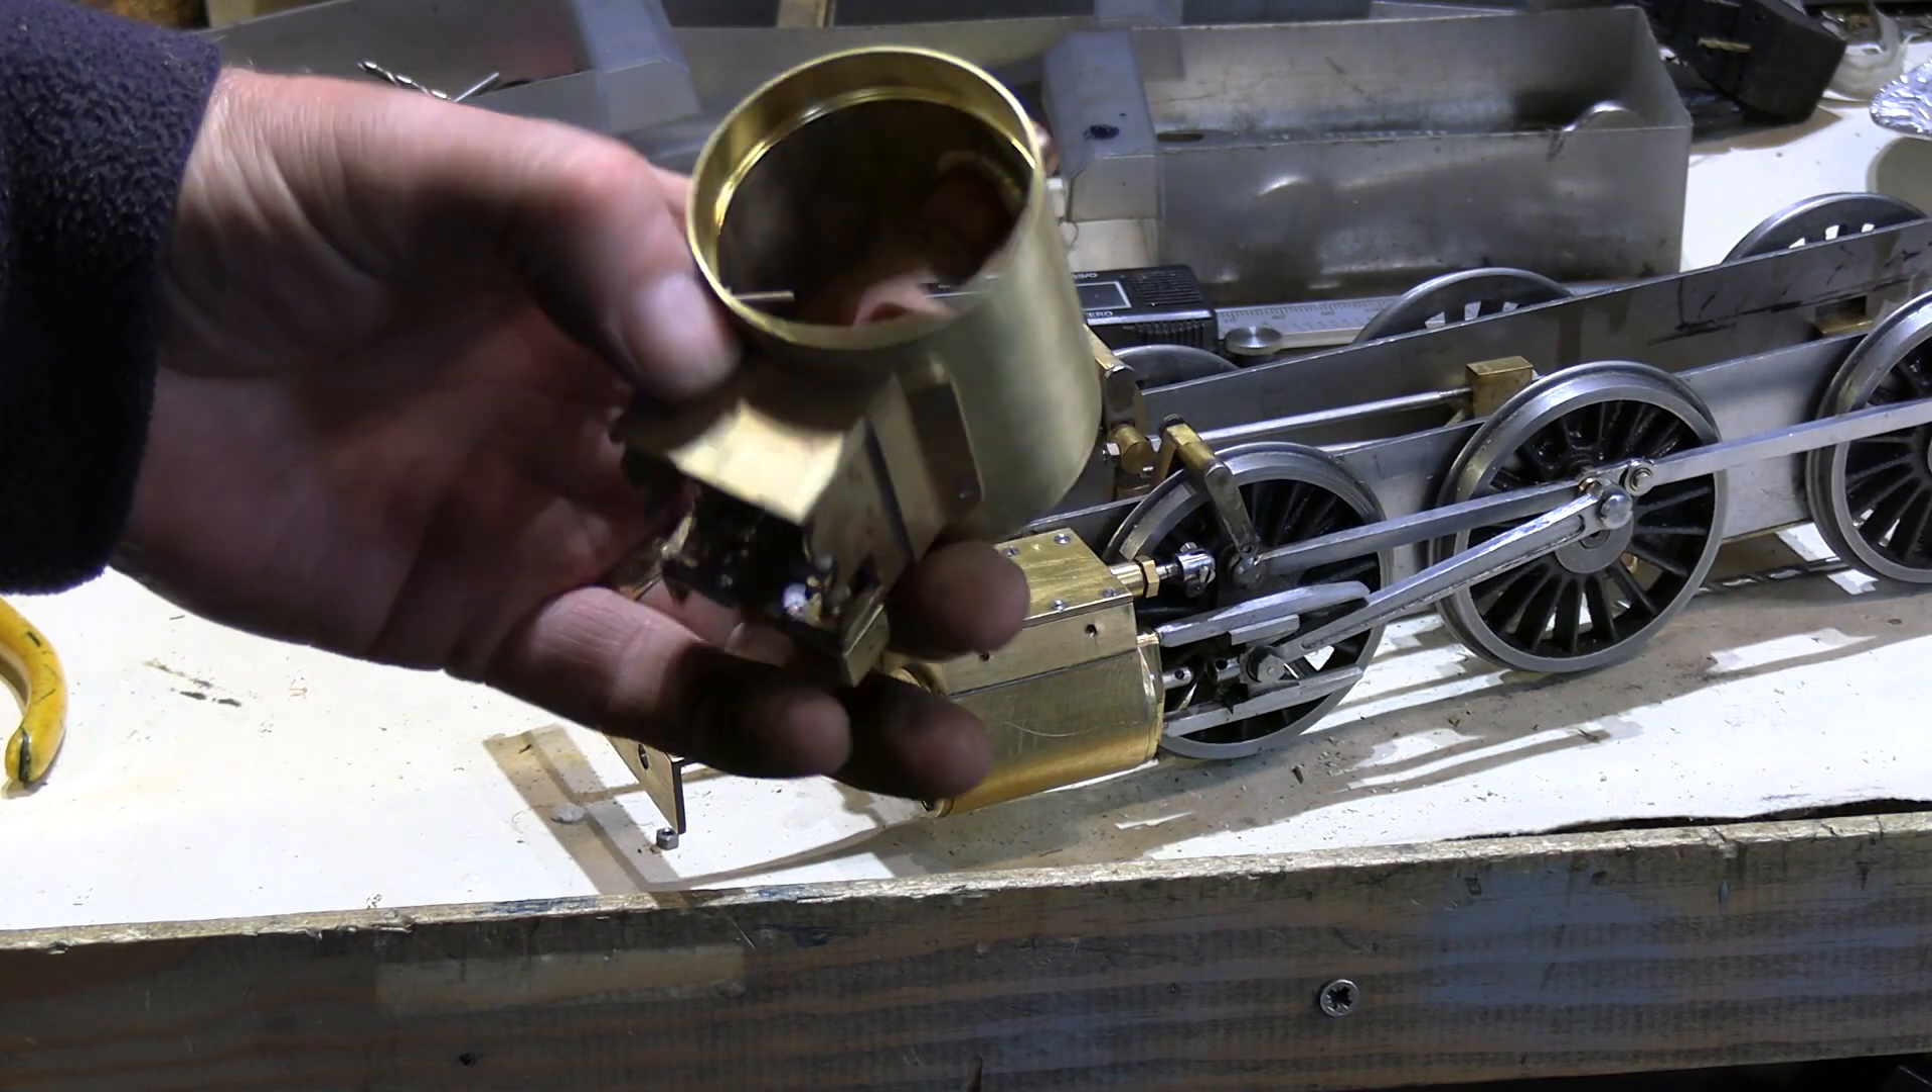Okay here's the uh smoke box now fitted to the saddle that's all on the screws all spotted through and tapped.